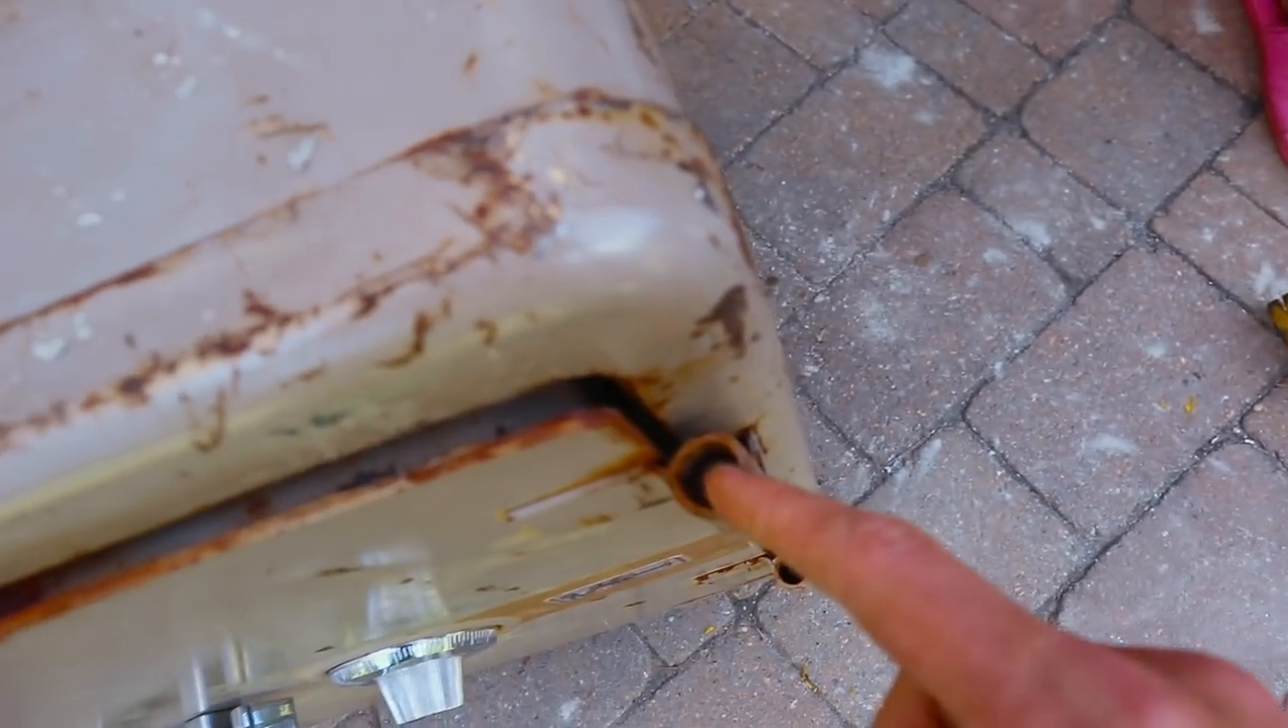I think the best way to get through the safe is to go through the door because this door, as you guys can see, has got a huge gap.